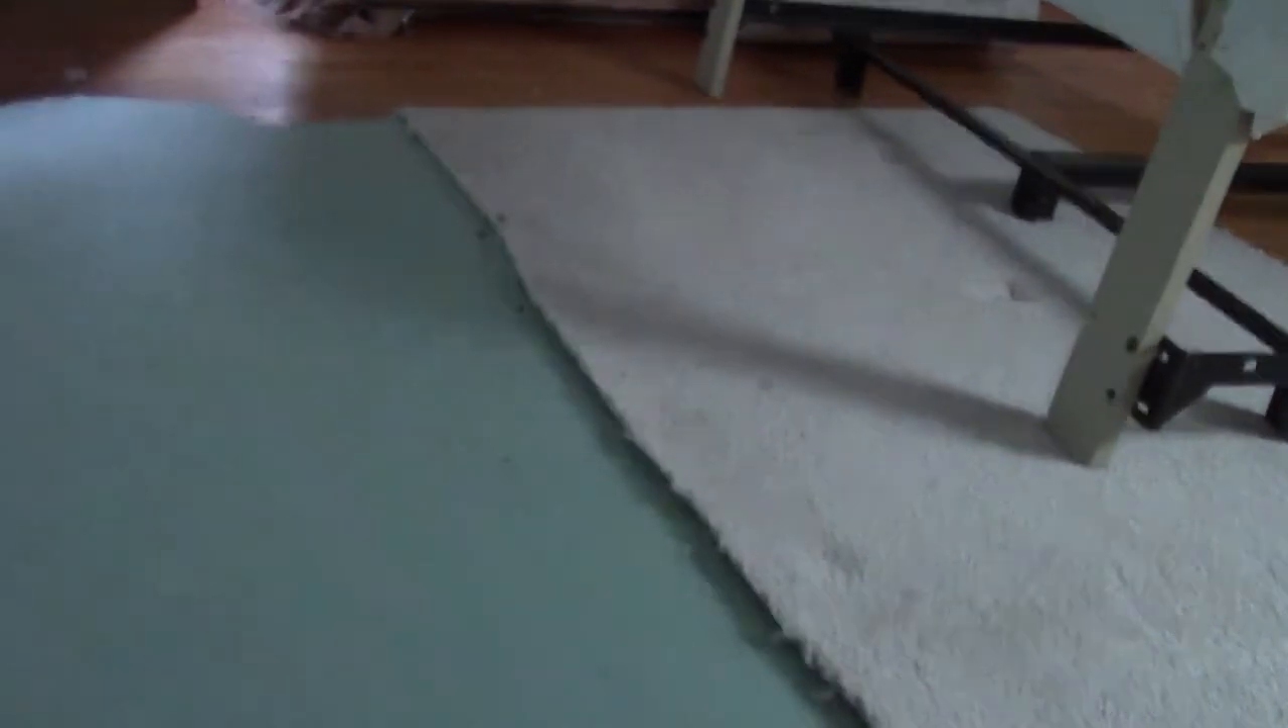The bed is still on the rug a little bit.